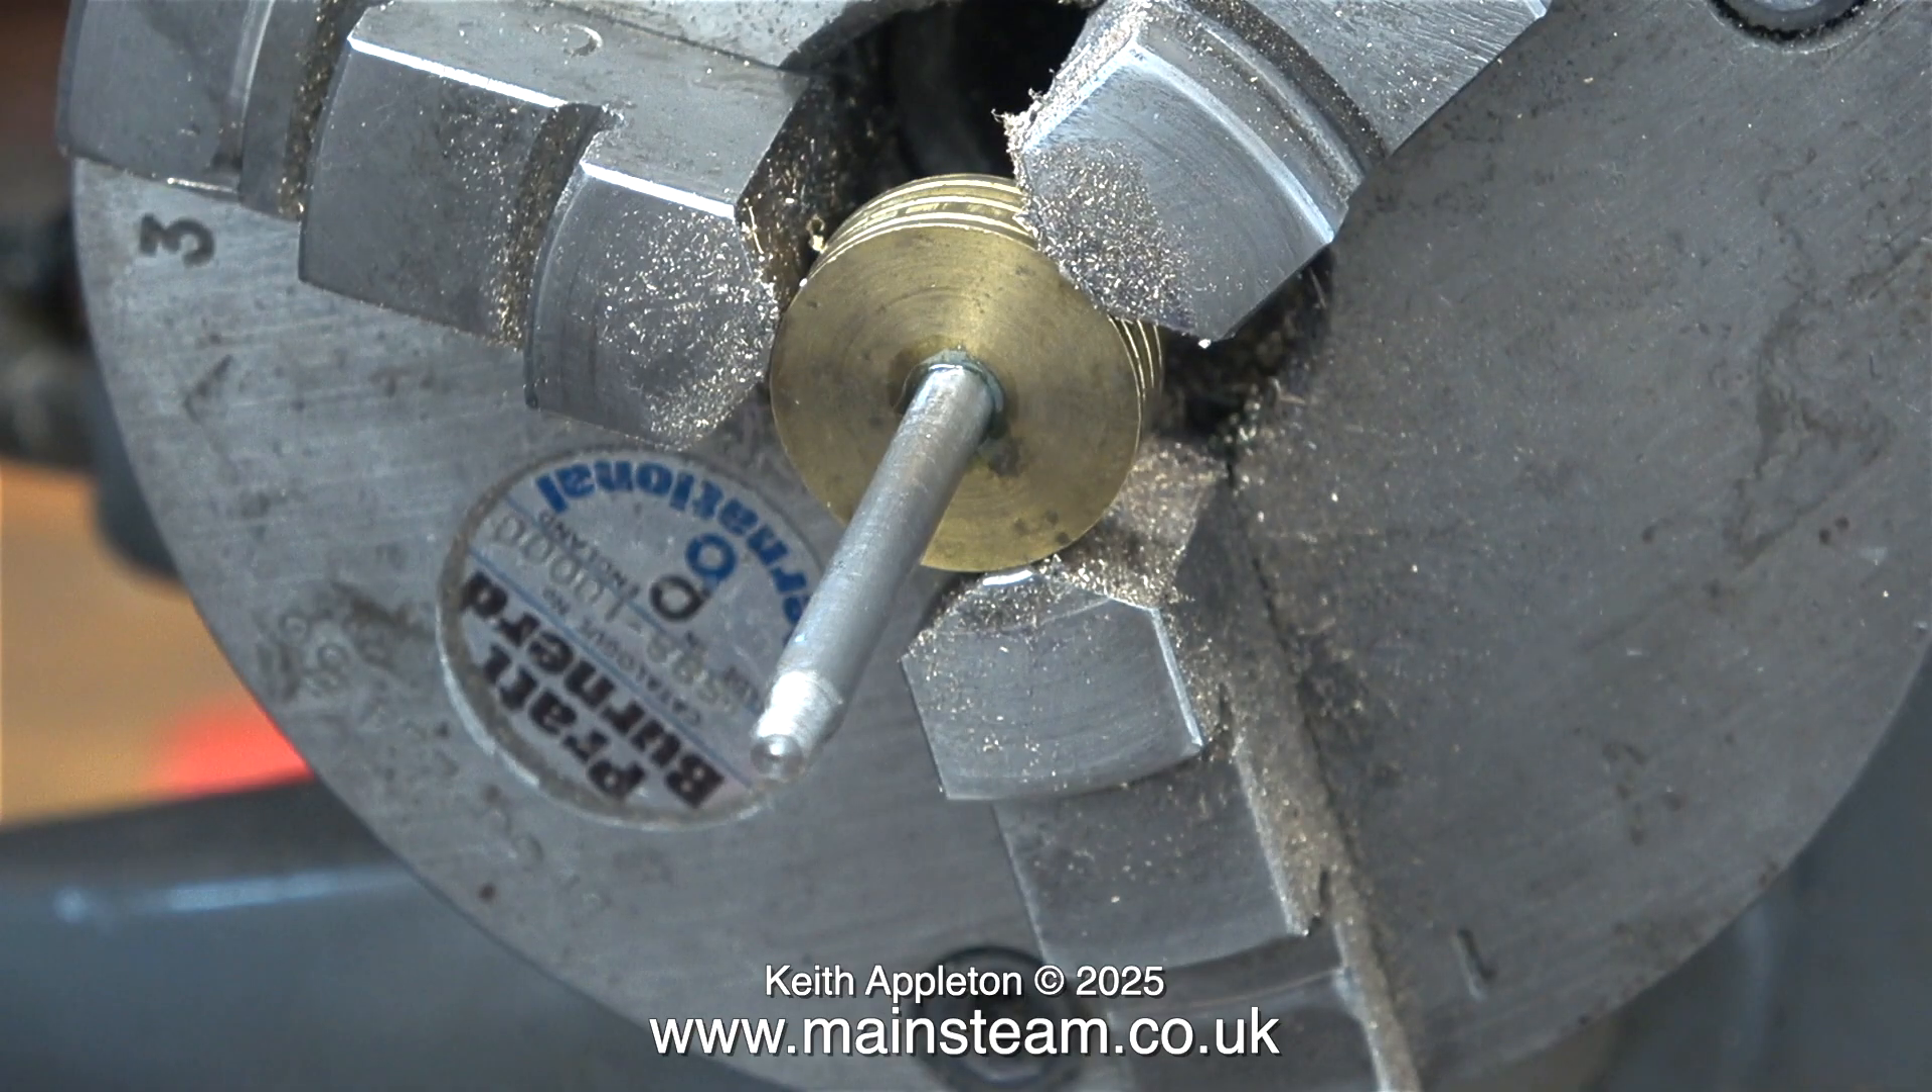I've applied the Loctite 603, screwed the rod into the piston and now the piston is in the chuck and I'm tightening the piston rod into the piston before the Loctite 603 sets.